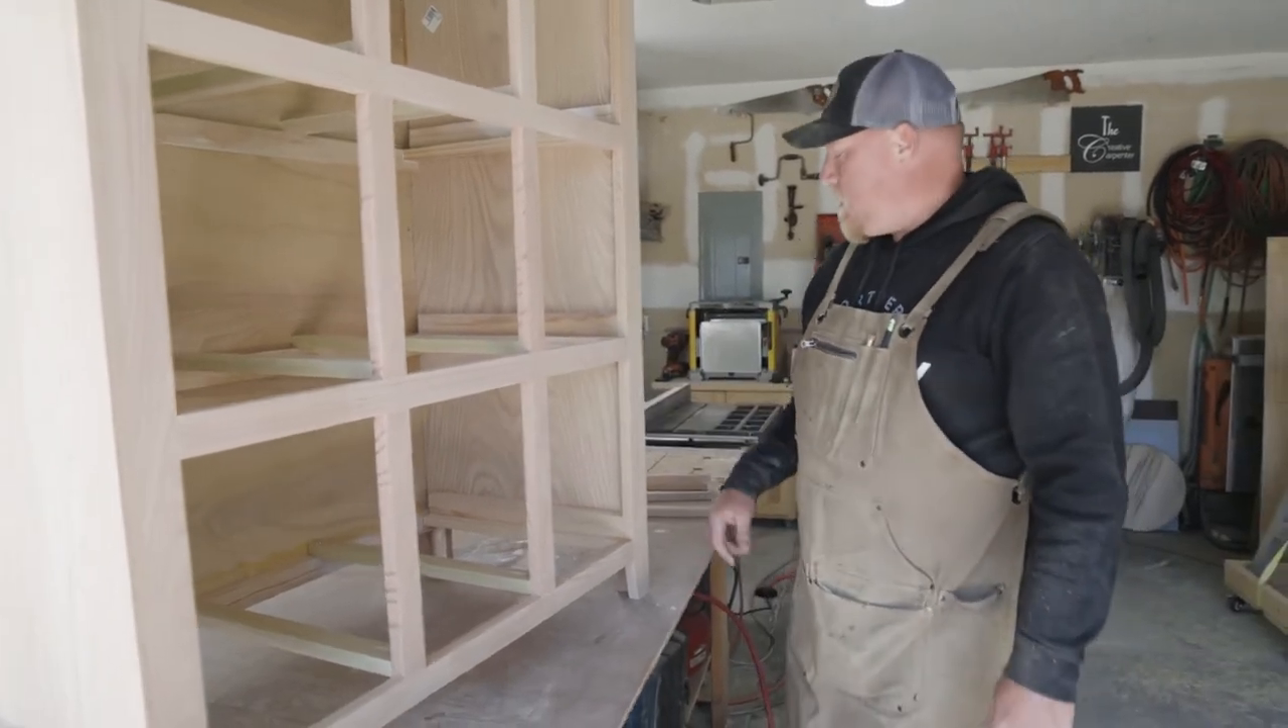We've got all of the face frame pieces fastened to the cabinet.